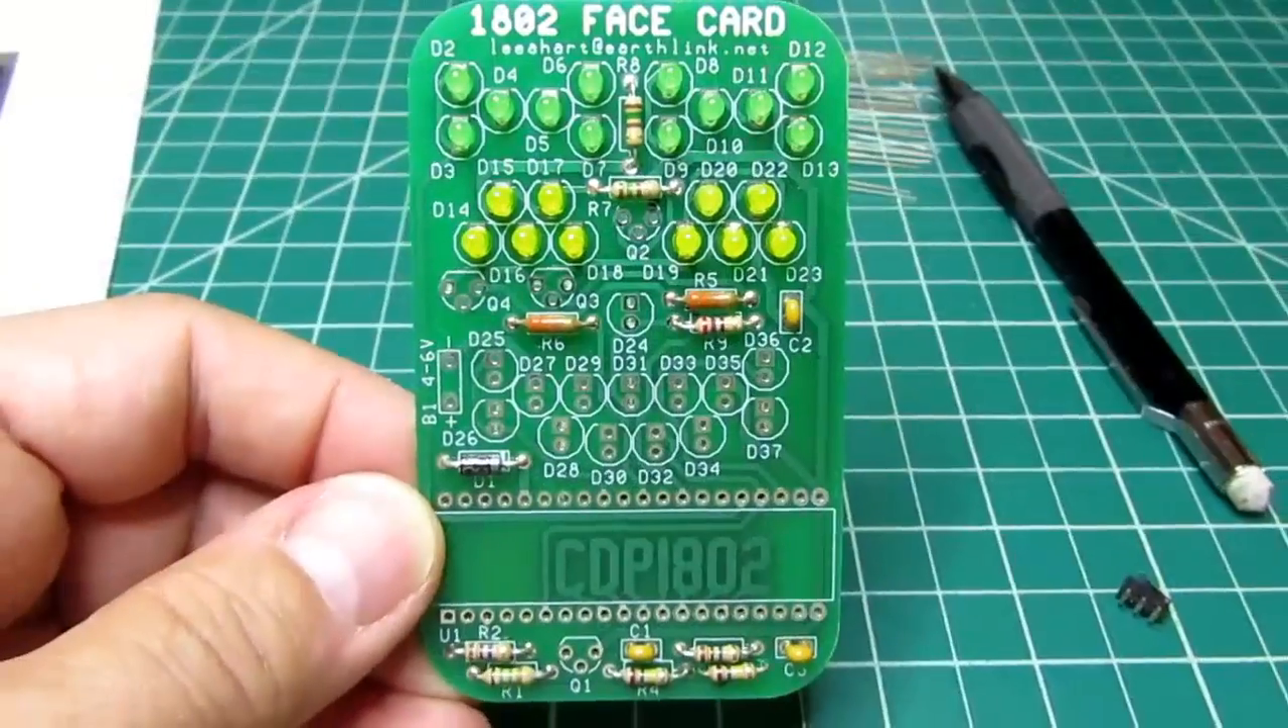Then the green LEDs are installed these form the eyebrows of the face.